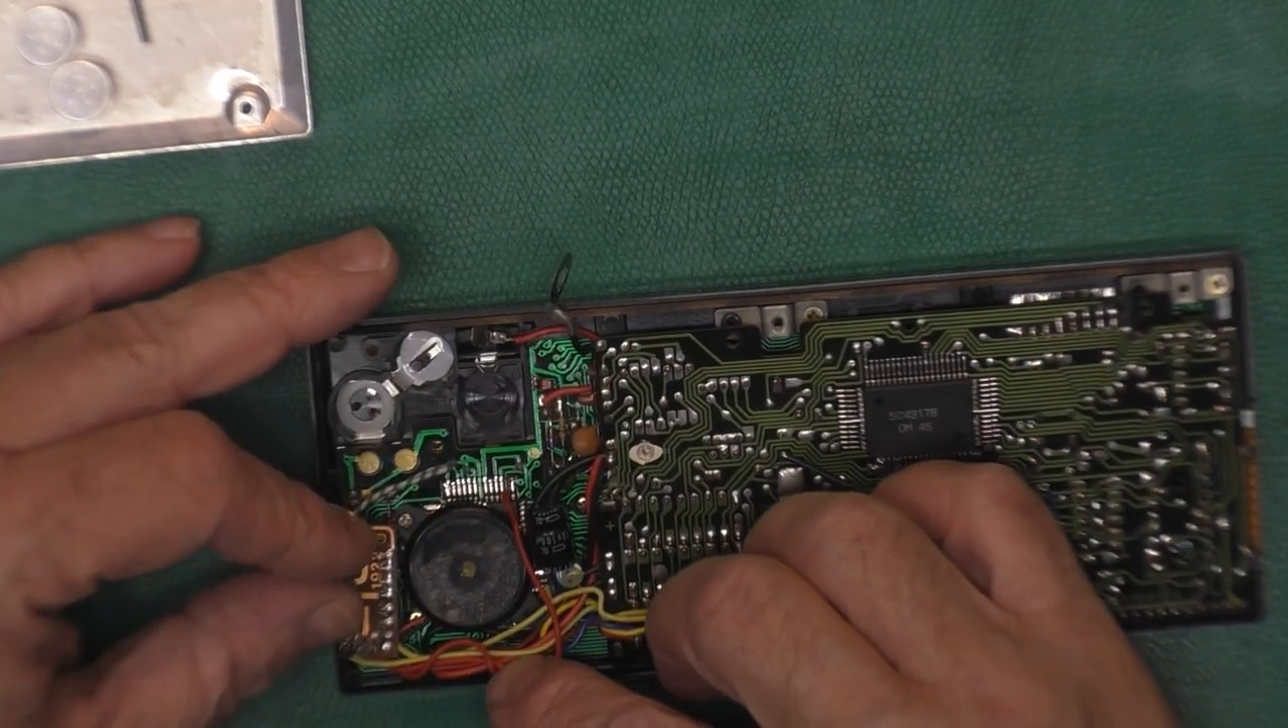Okay, now we've got the speaker in place. kind of poke all these wires down here.